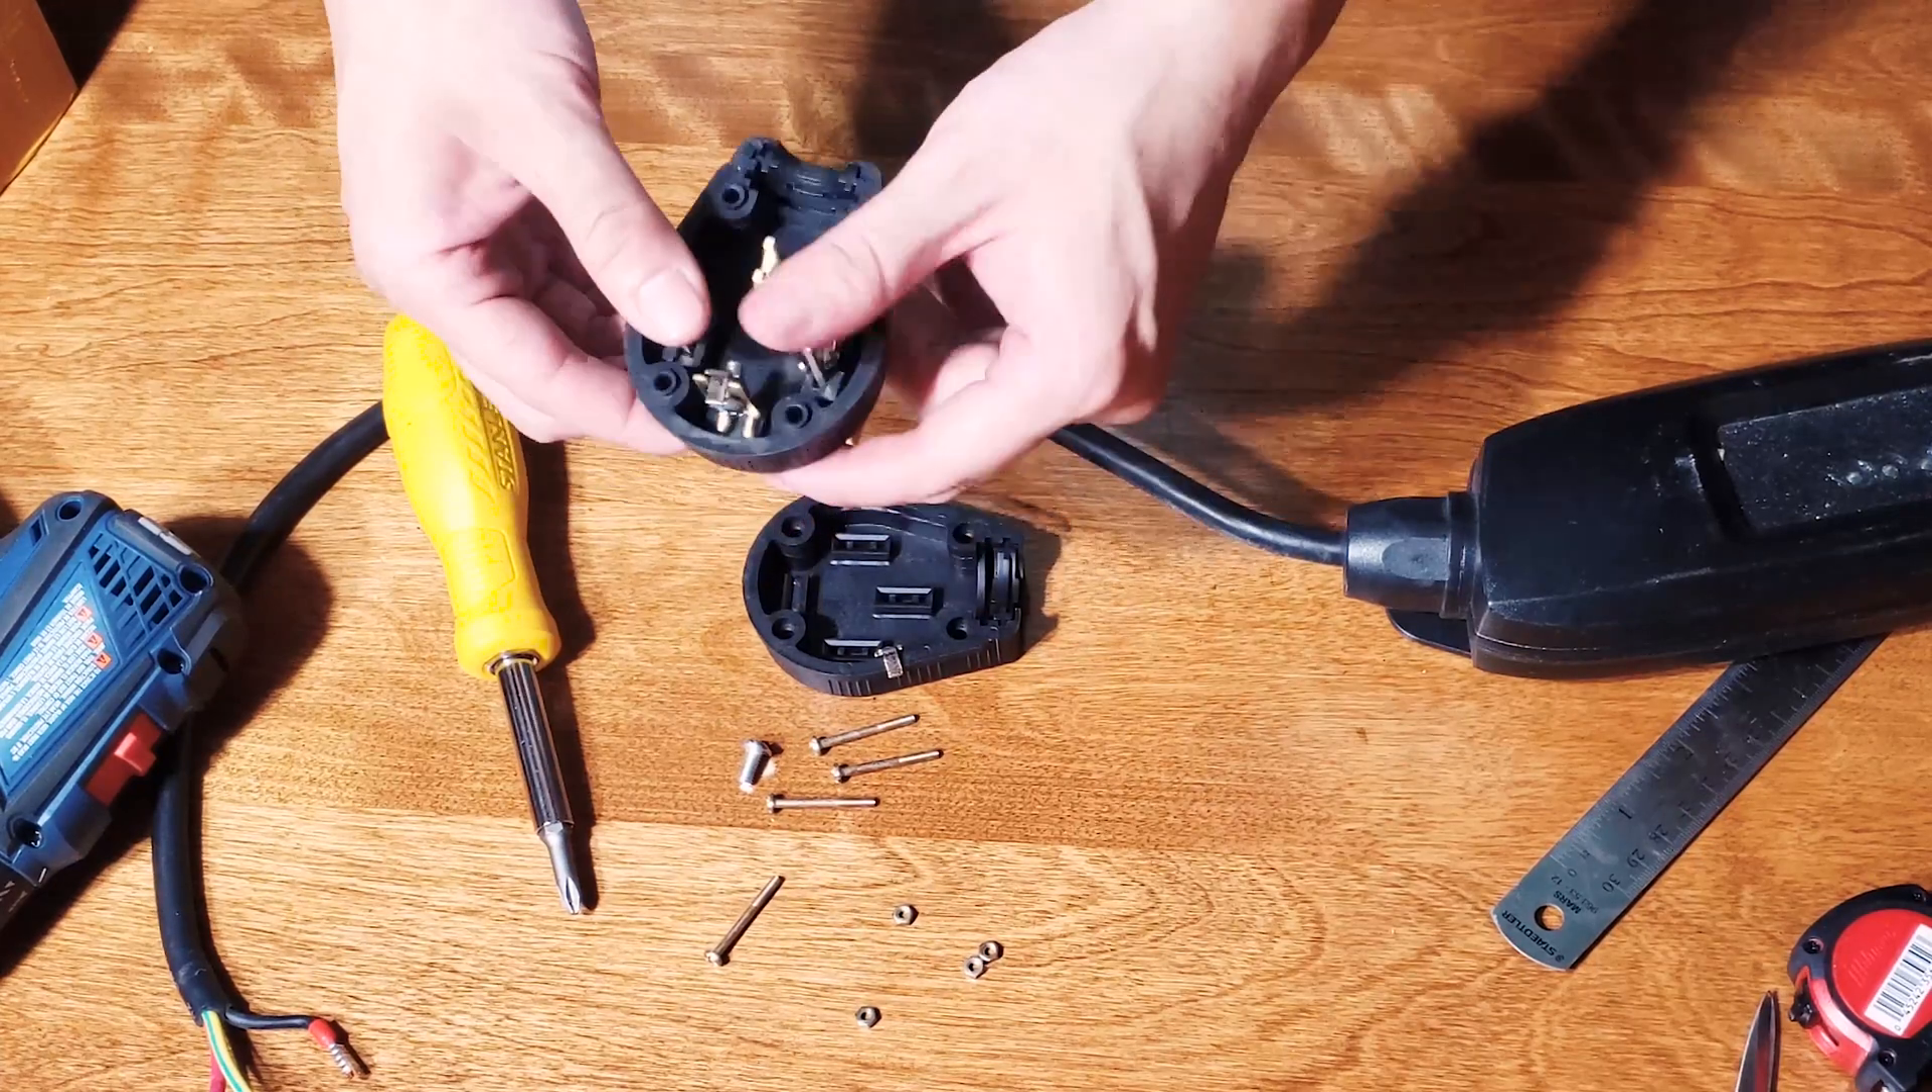We have all the small parts for the cover off which exposes the inner part.